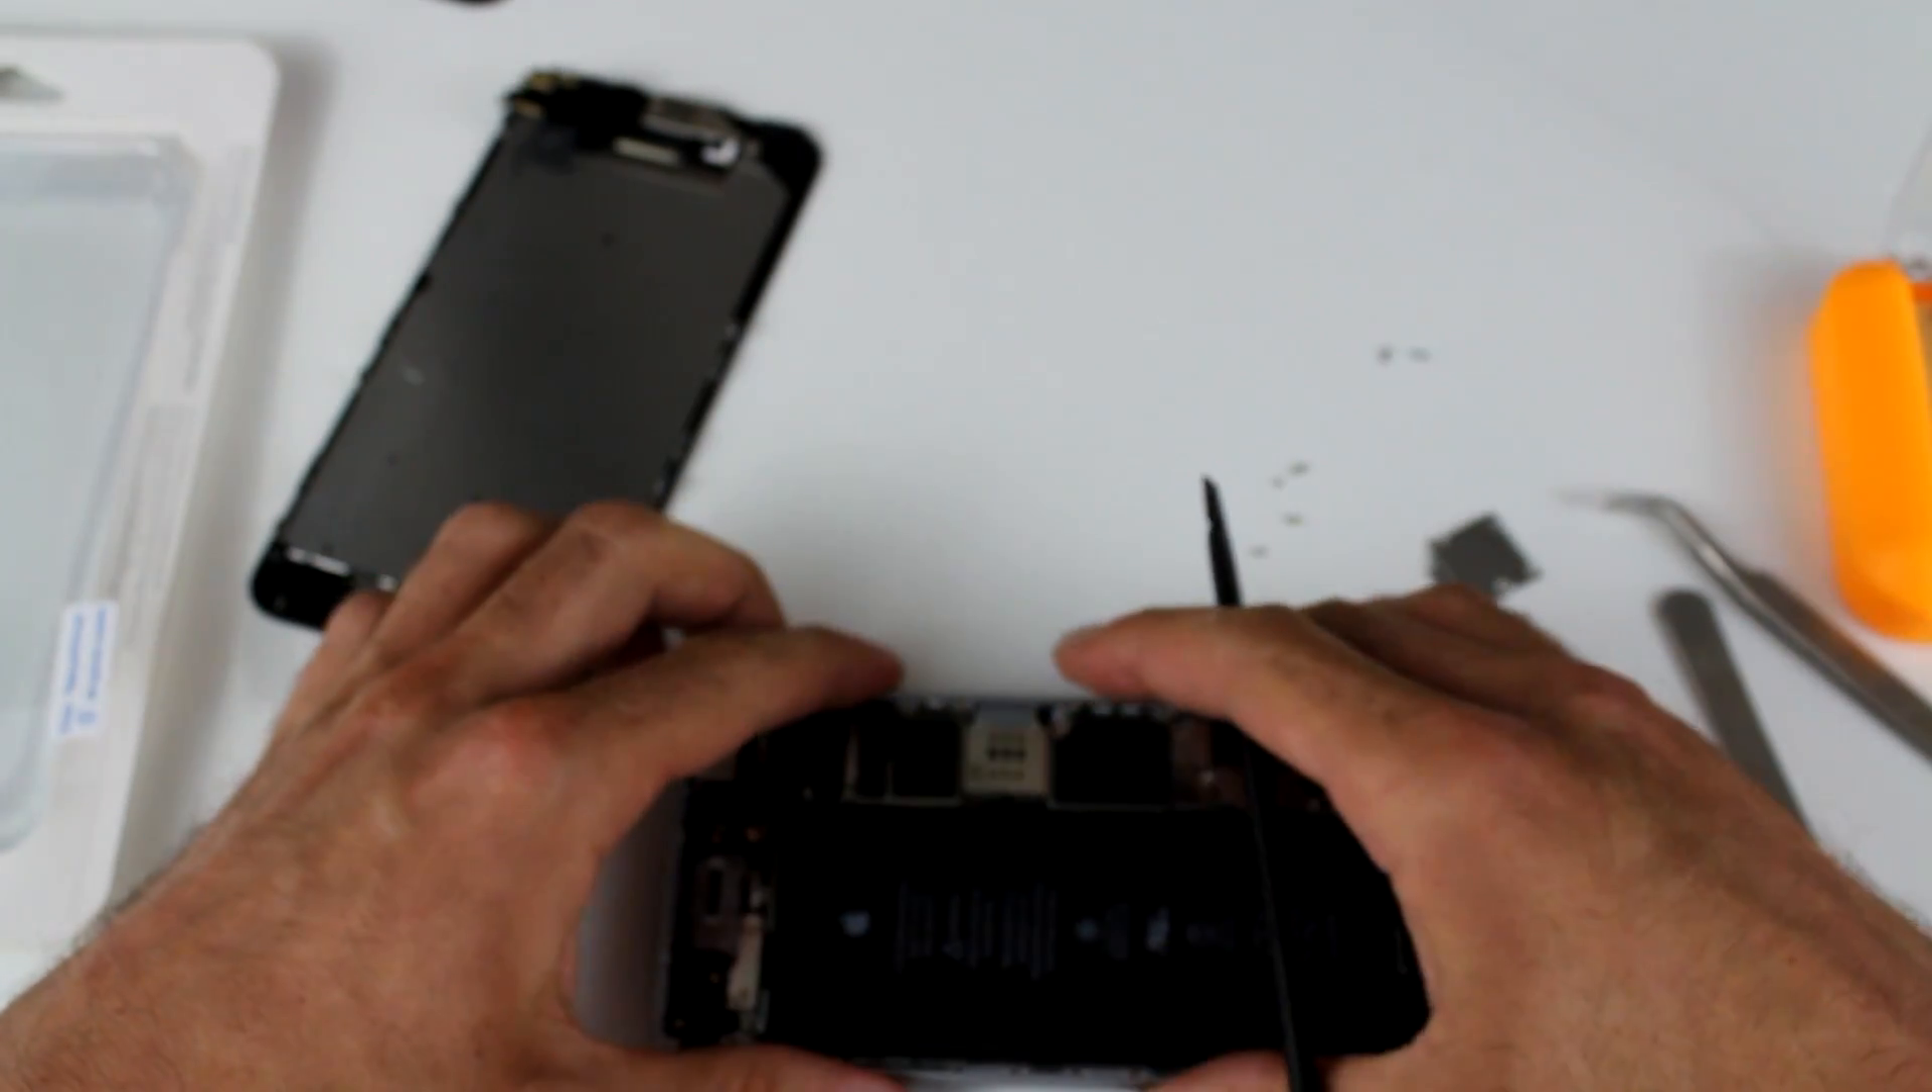And that's it. Your old screen is out.